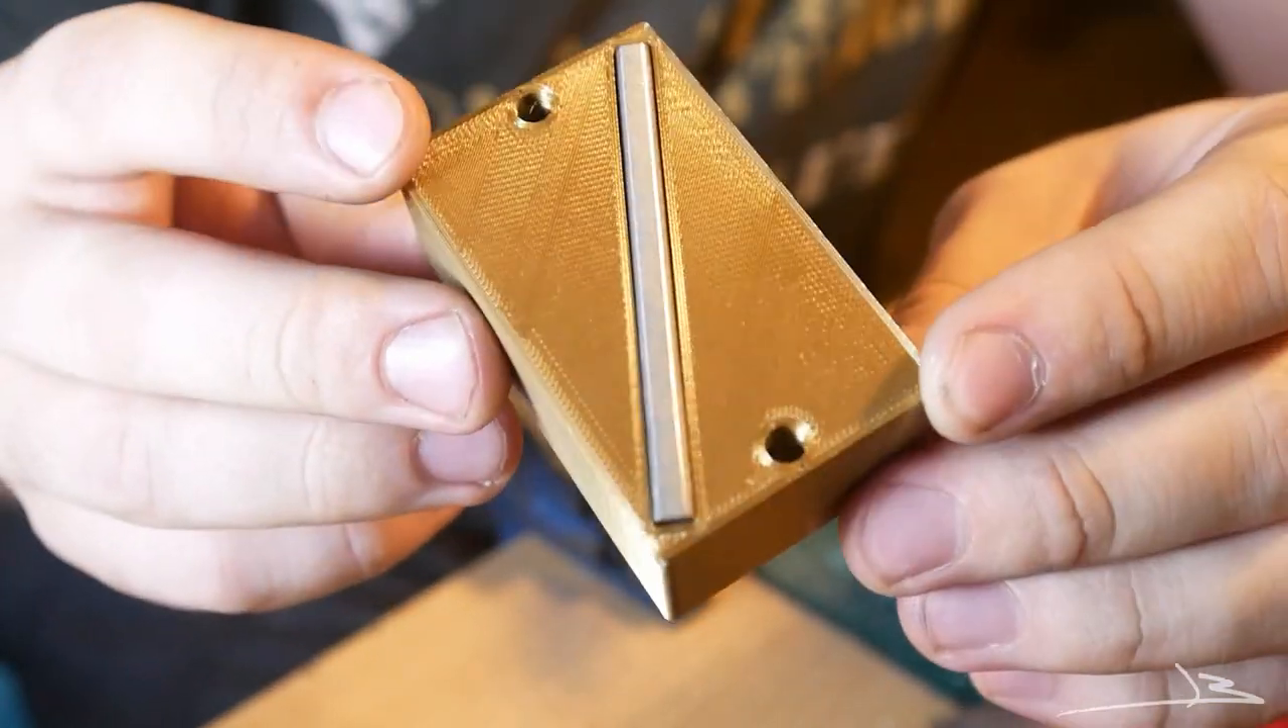So the rod is just press fitted in the pickup cover.